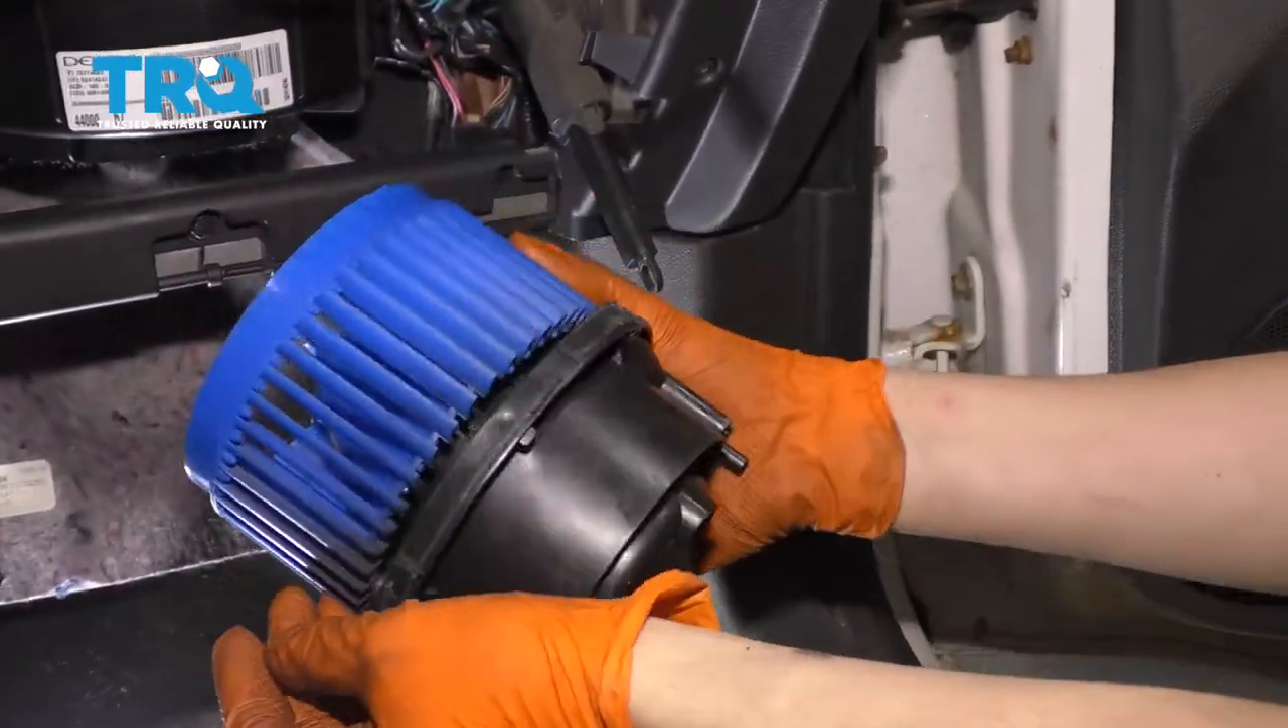There's the blower motor with the fan cage. It's completely cut out of there.